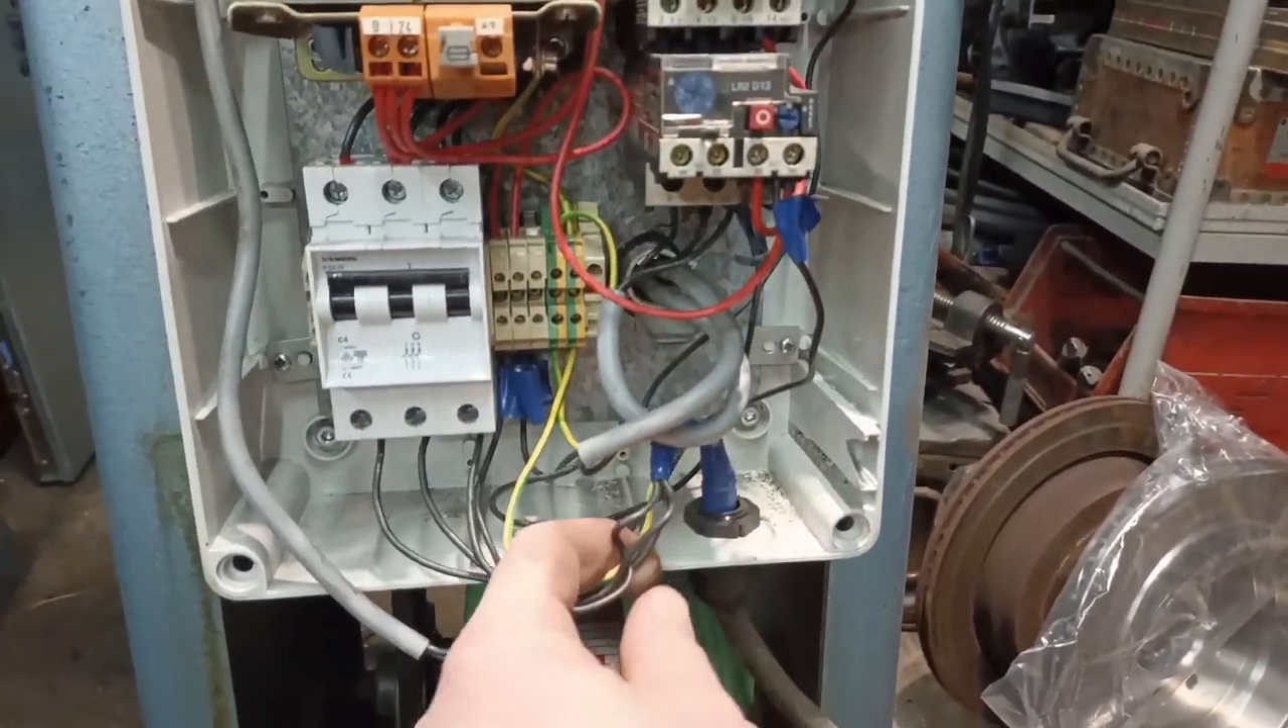Okay so the covers off on the electronics cabinet as you can see there's a there's a fair amount in there let's just go through the the flow.